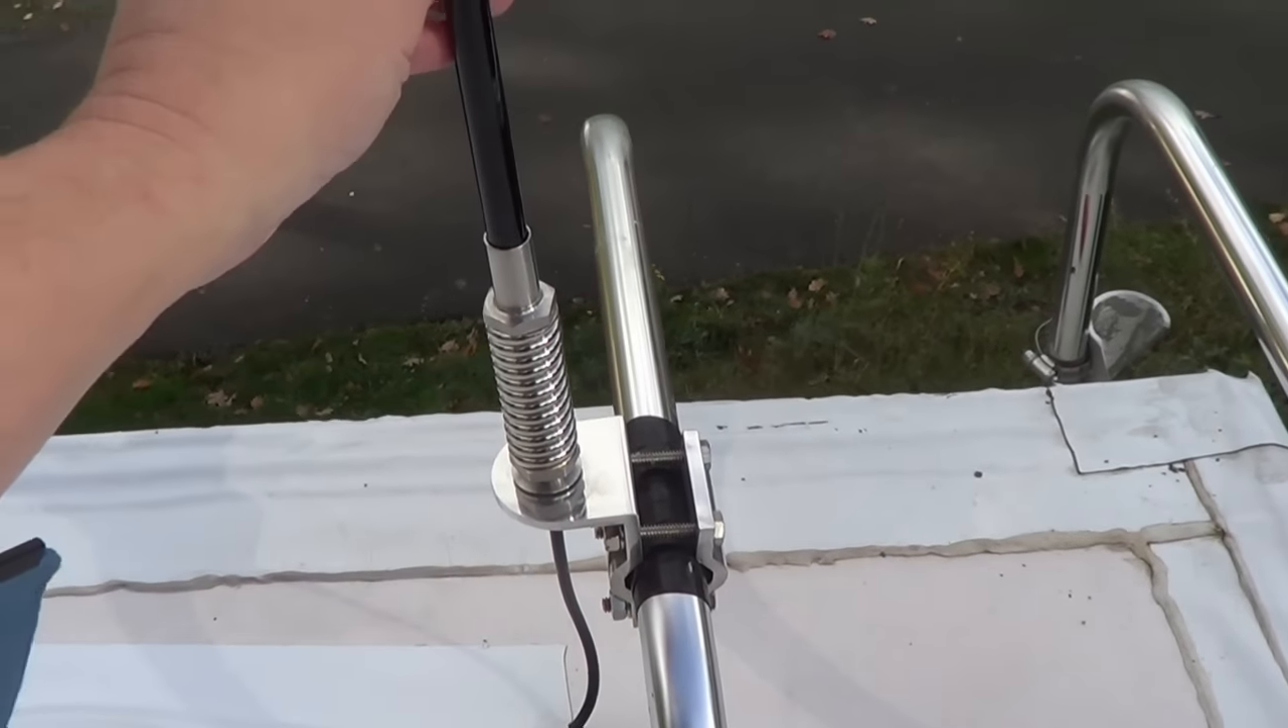Okay, so we're up on the roof here and I've attached the WeBoost antenna, RV trucker antenna, to my ladder rail here using the provided clamp.